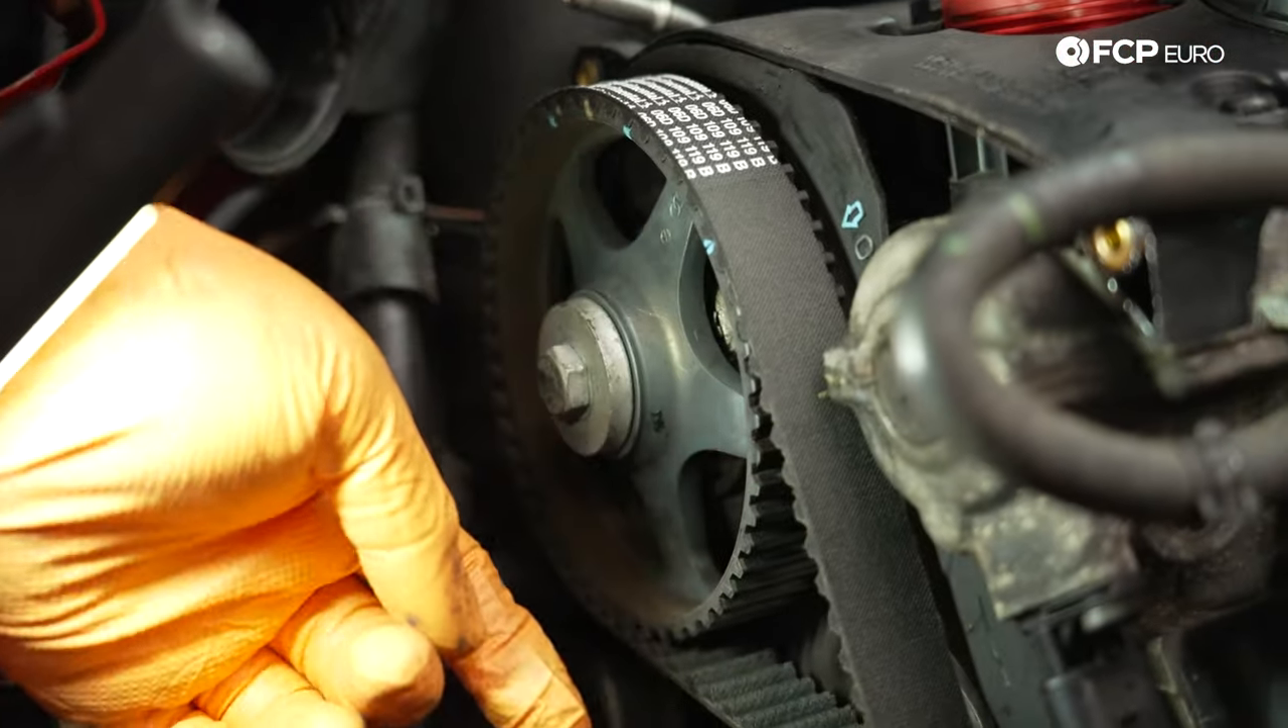Now we have our belts in place.